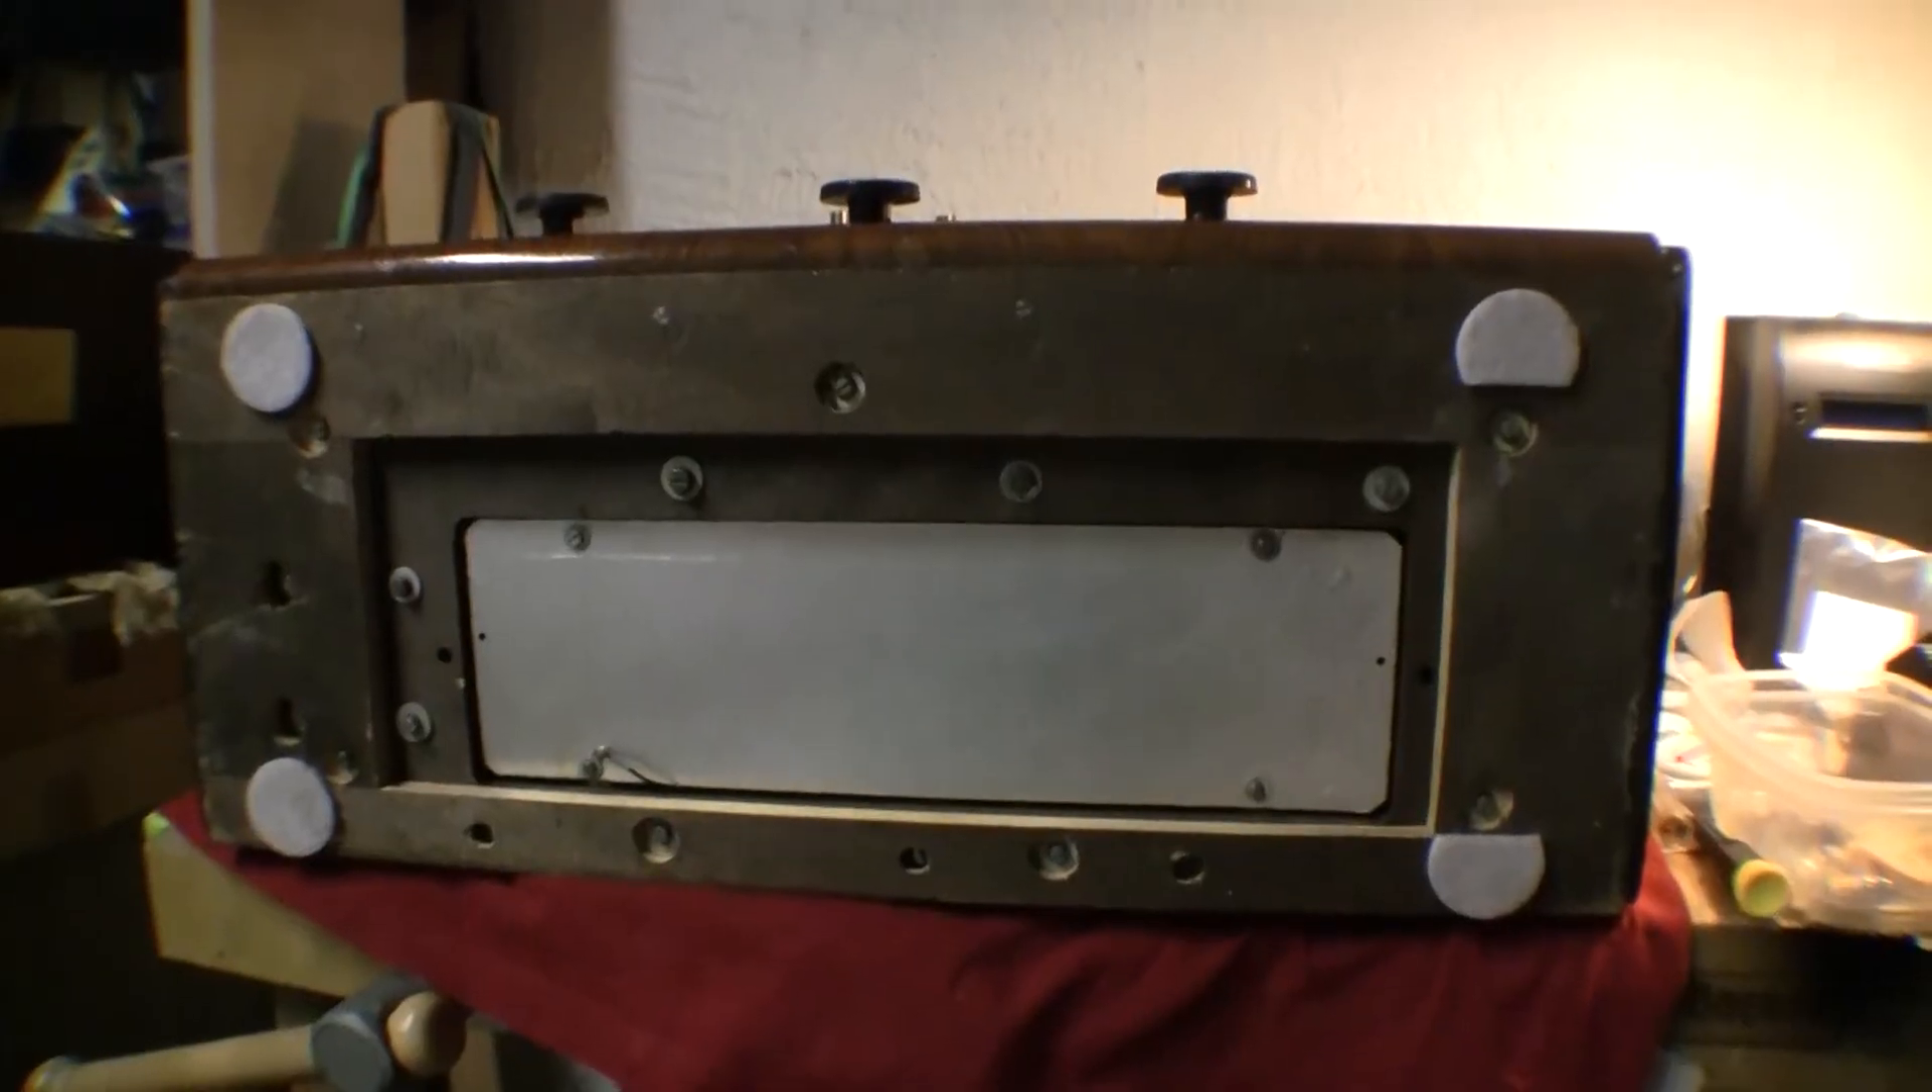So under side all put back together. Cover plate back on.